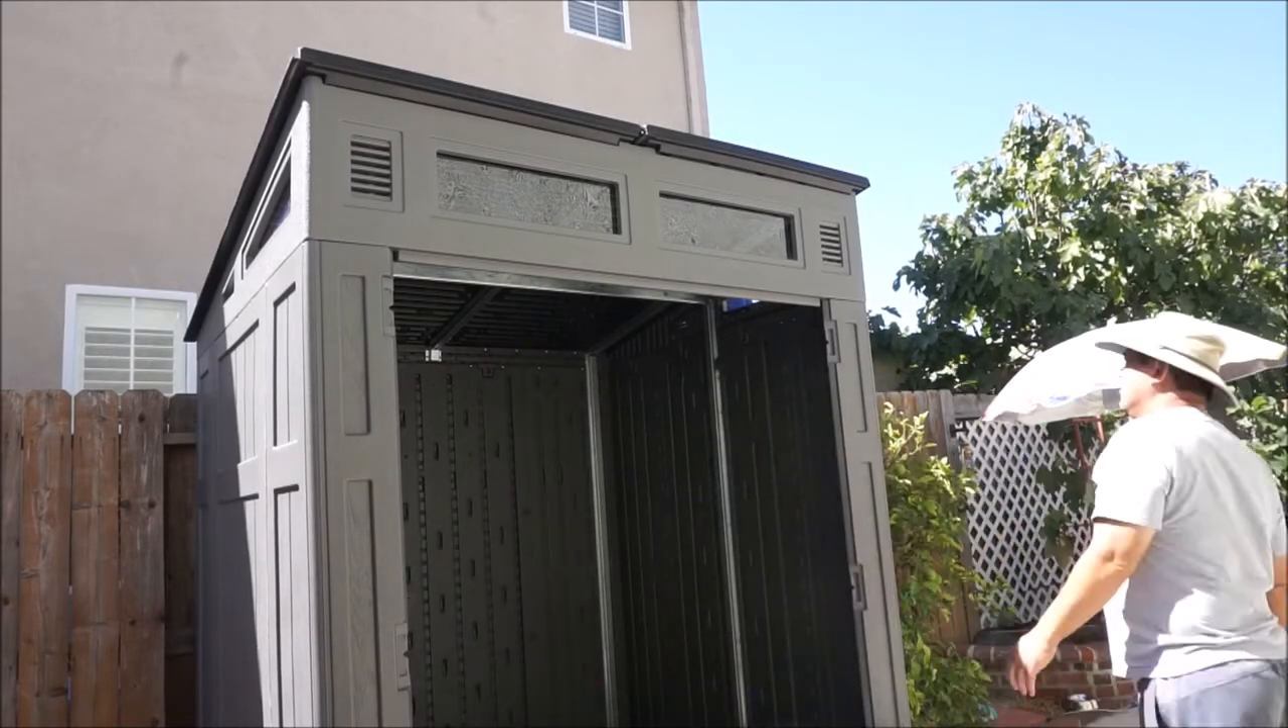I can see the whole picture already. All we need is to tighten everything and put in the door and it will be all done.